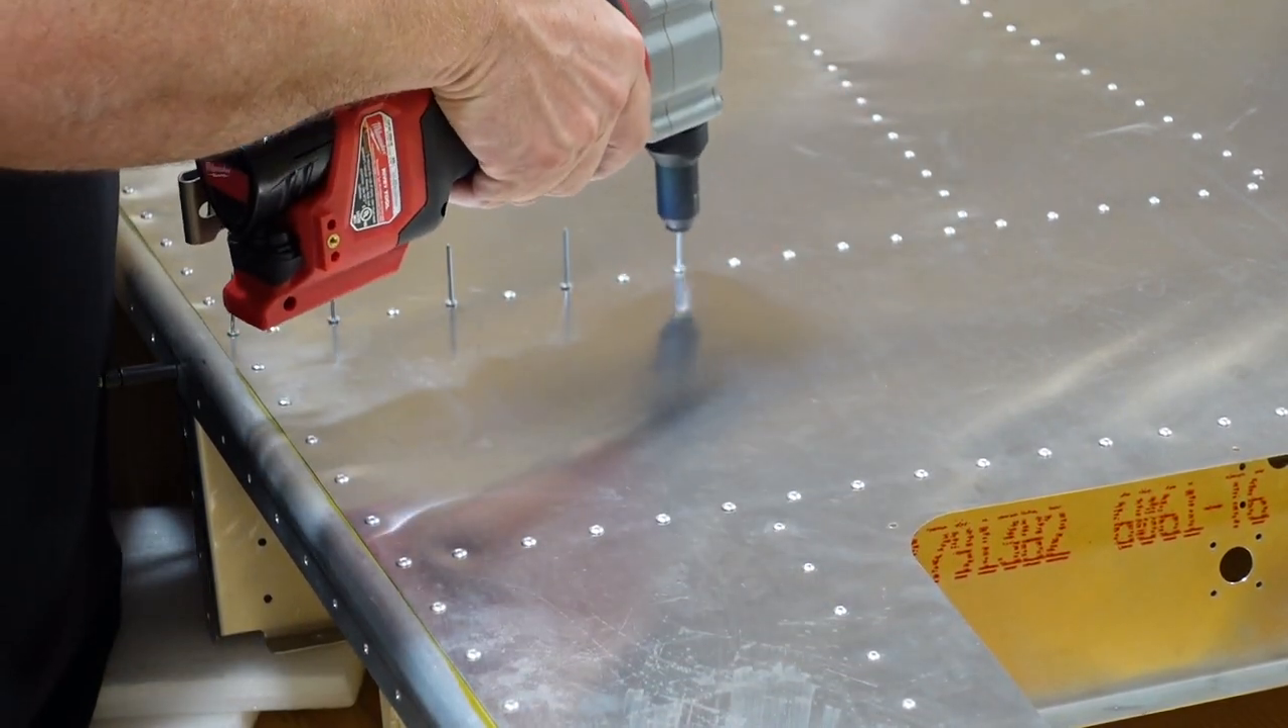So again here we're just finishing up some riveting on the bottom skin.